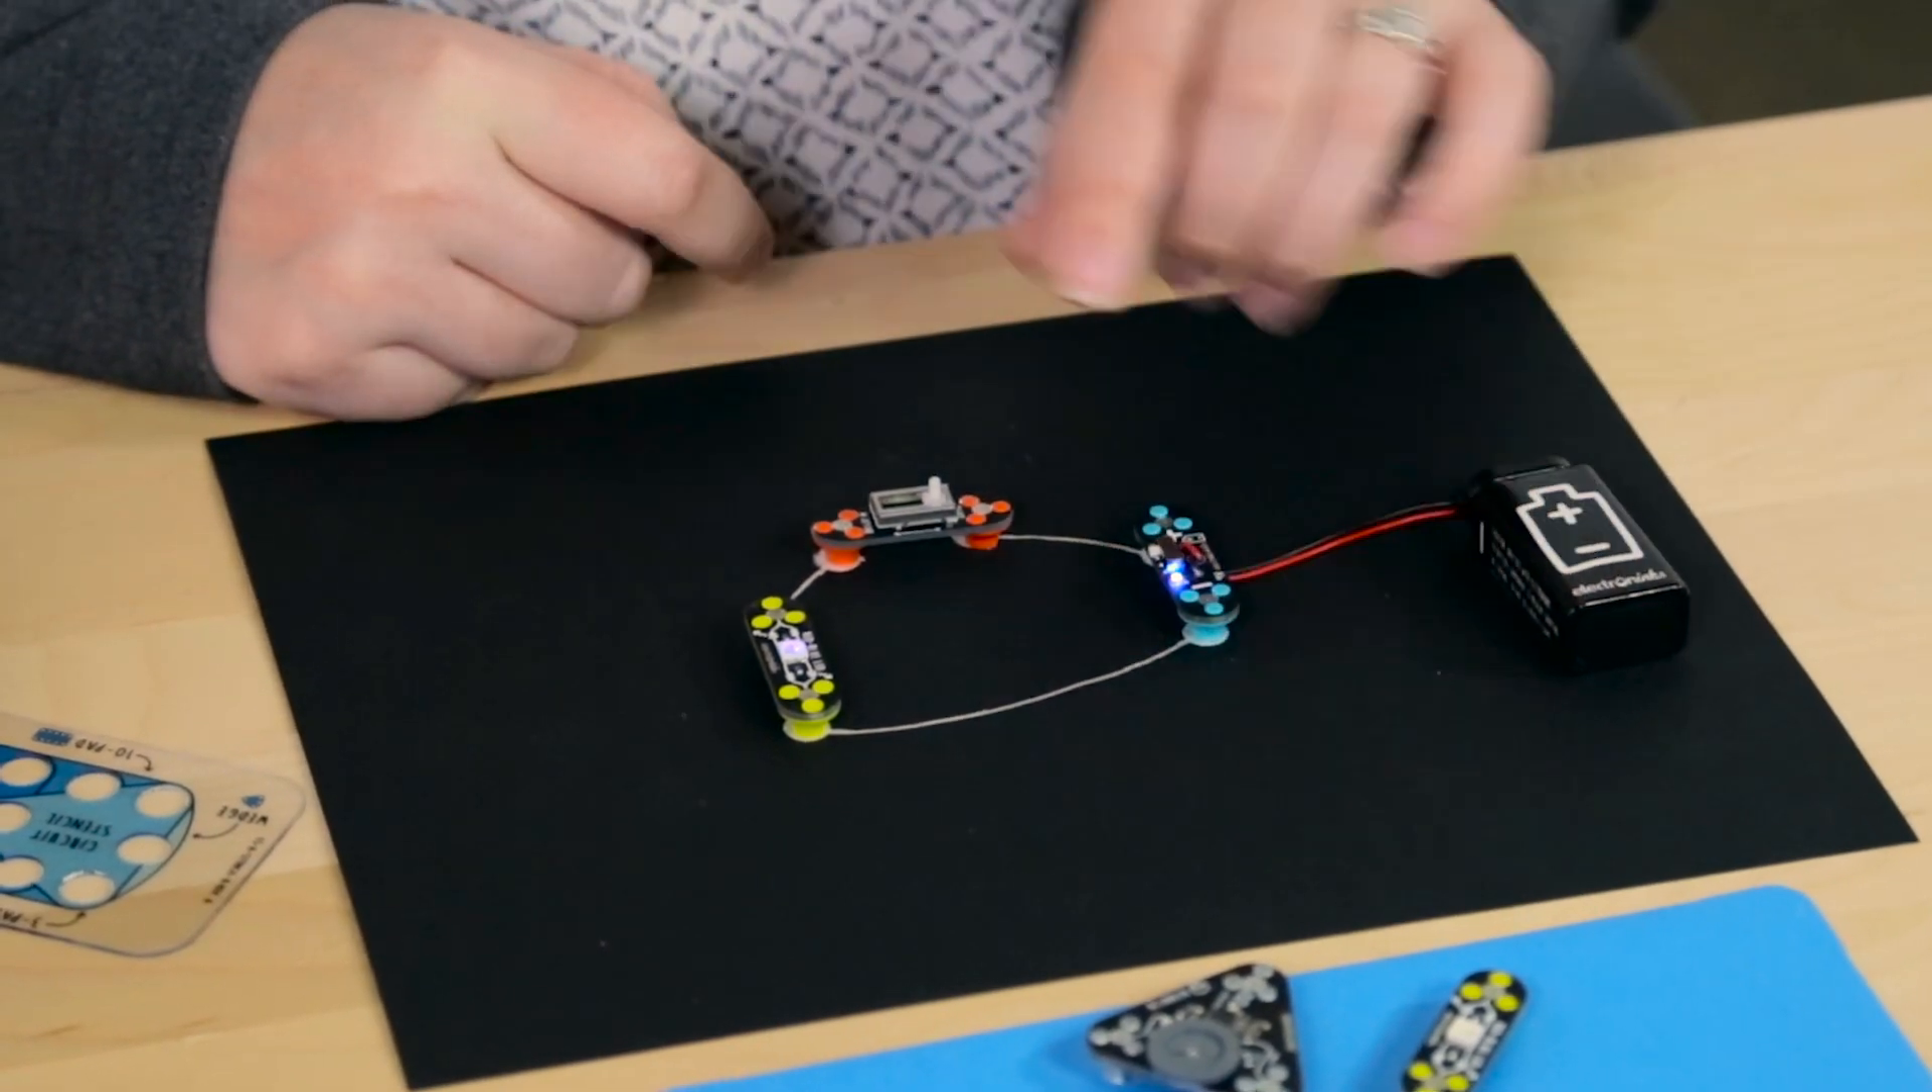So now we have a series circuit containing our slider module, our battery, and our LED.